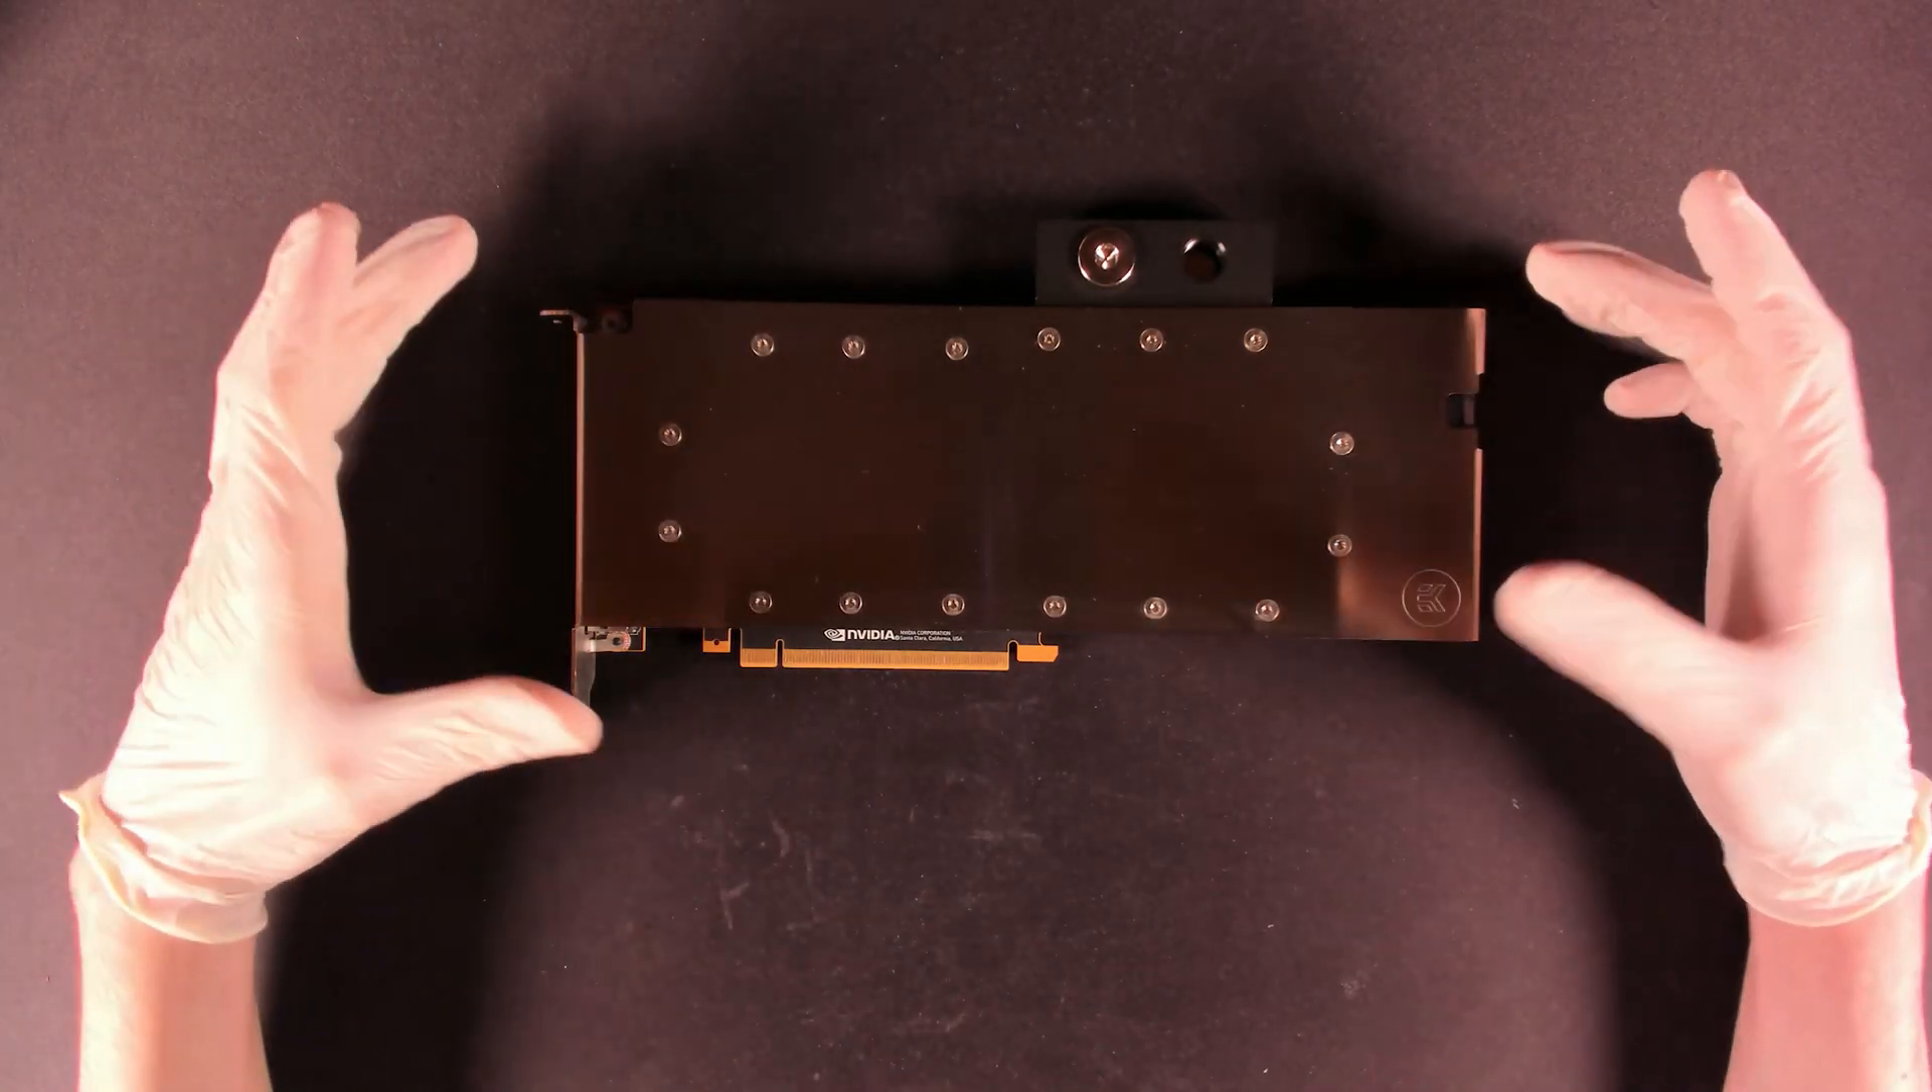All right, now, at last, the GPU block is installed.